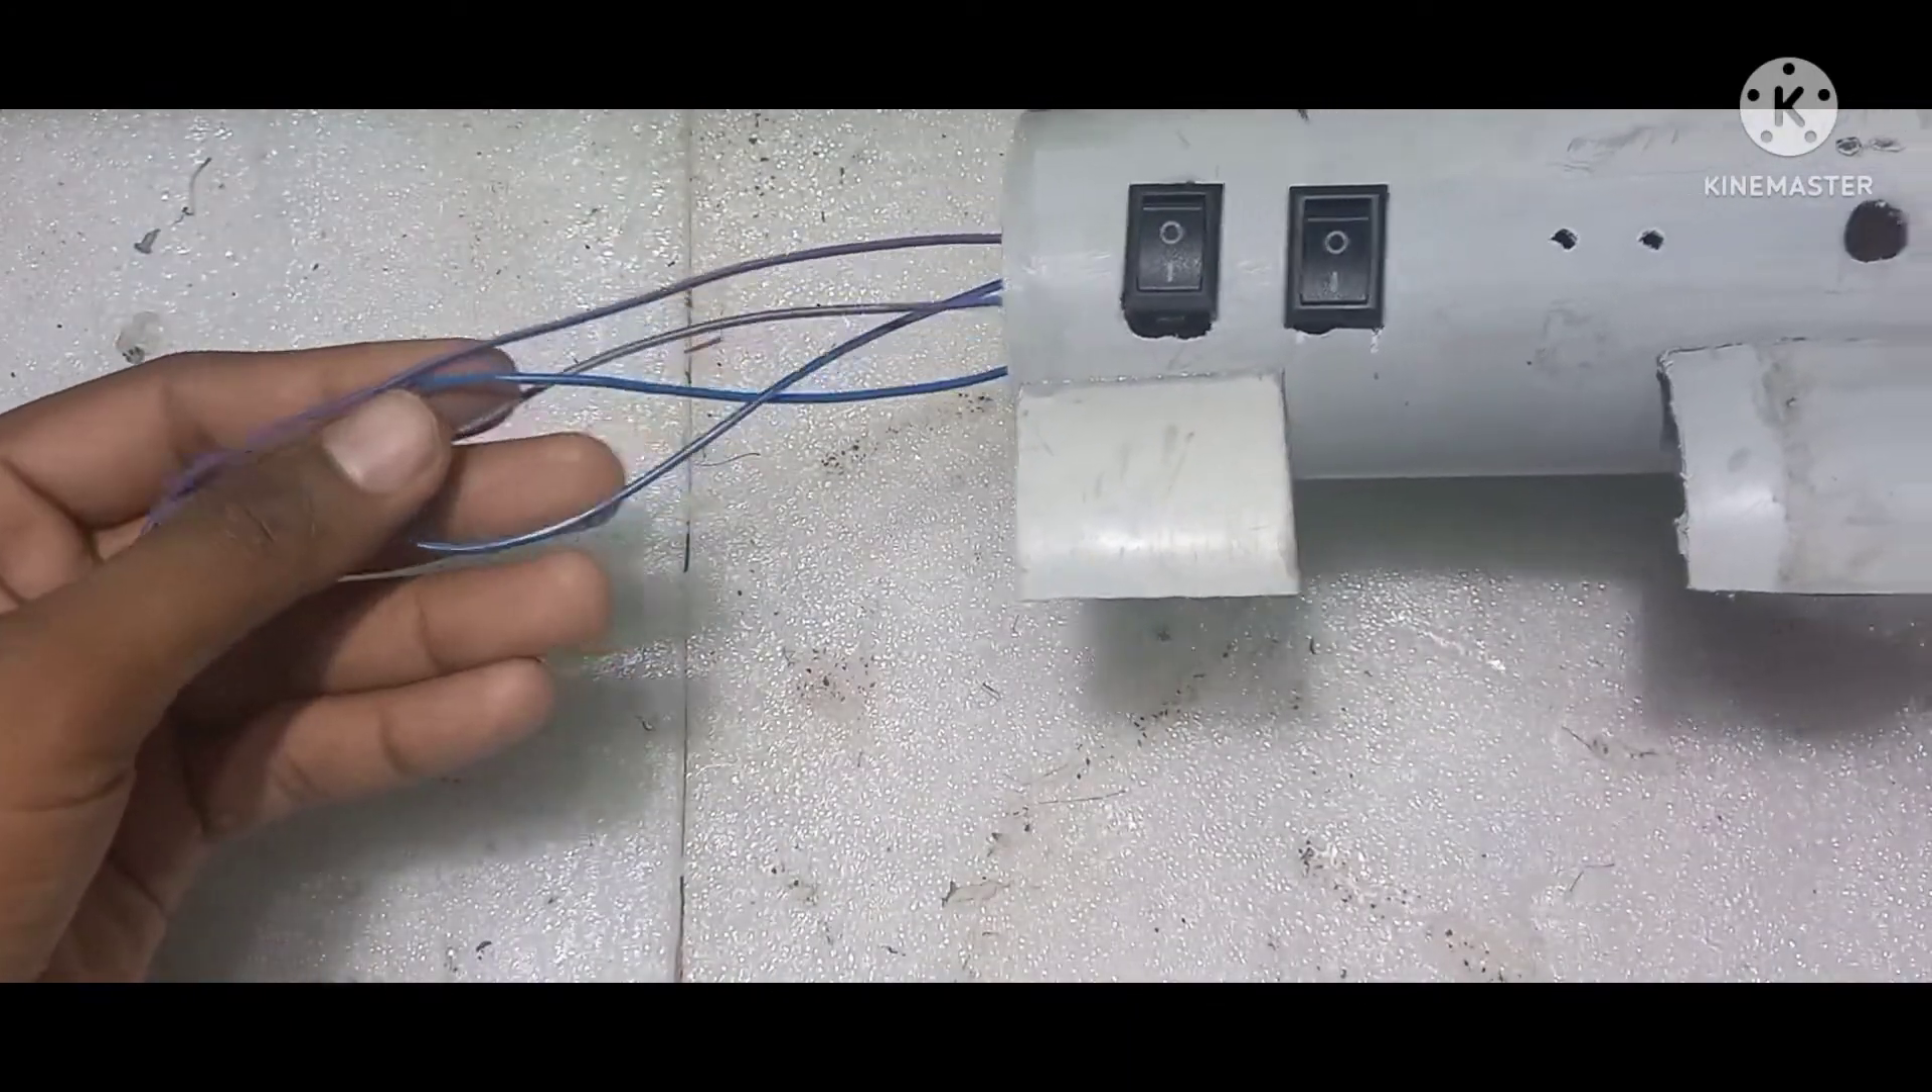अब मैंने इसमें दो स्विच लगा लिए और वायर भी मैंने इनके सोल्डर कर दिया अब हमें लगानी है LED और USB पोर्ट।